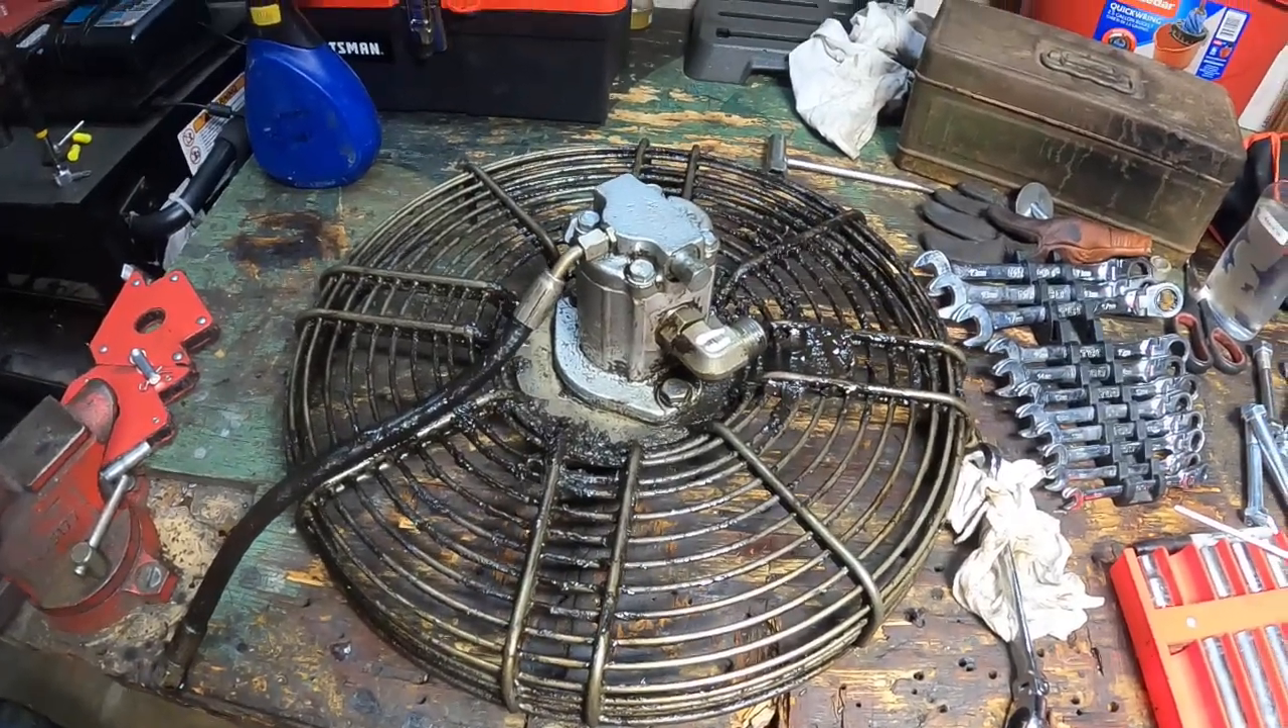Alright, so we finally got this fan shroud and hydraulic fan motor off.